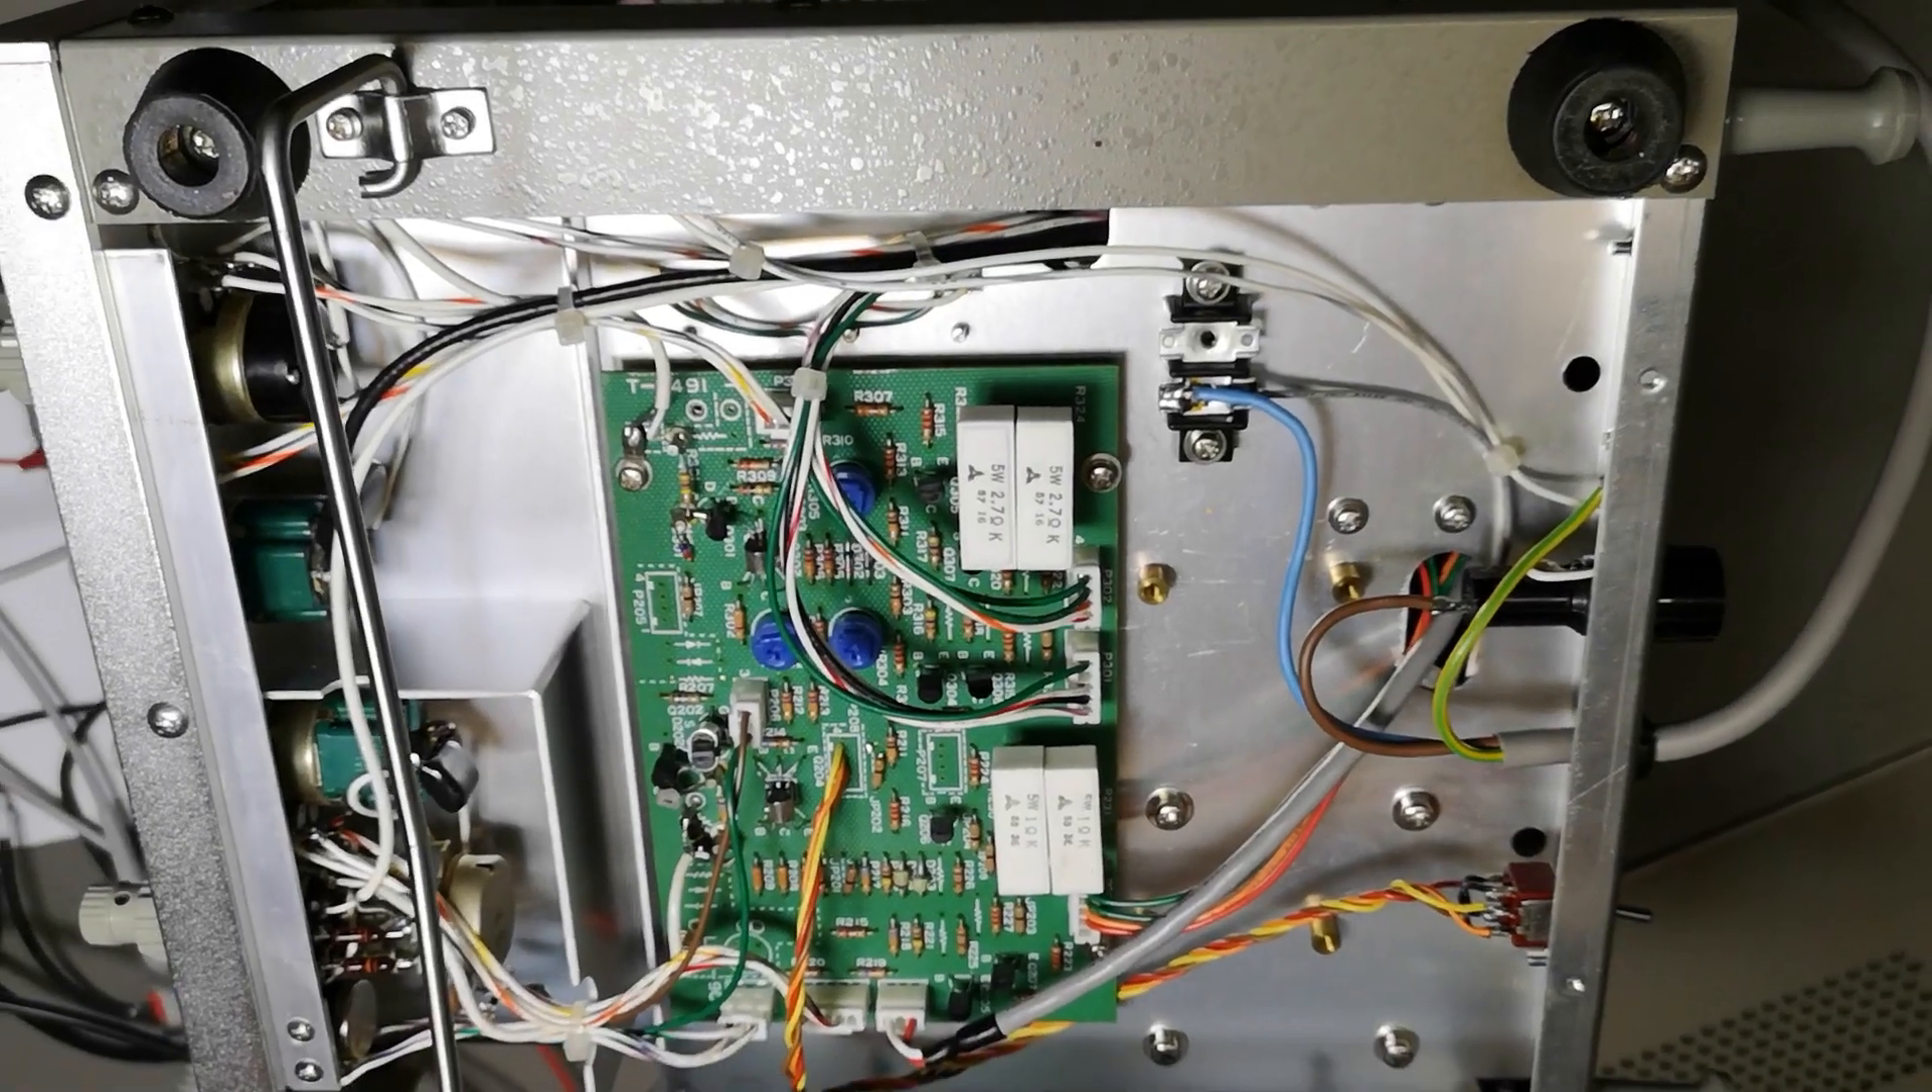So this is the bottom lid removed.